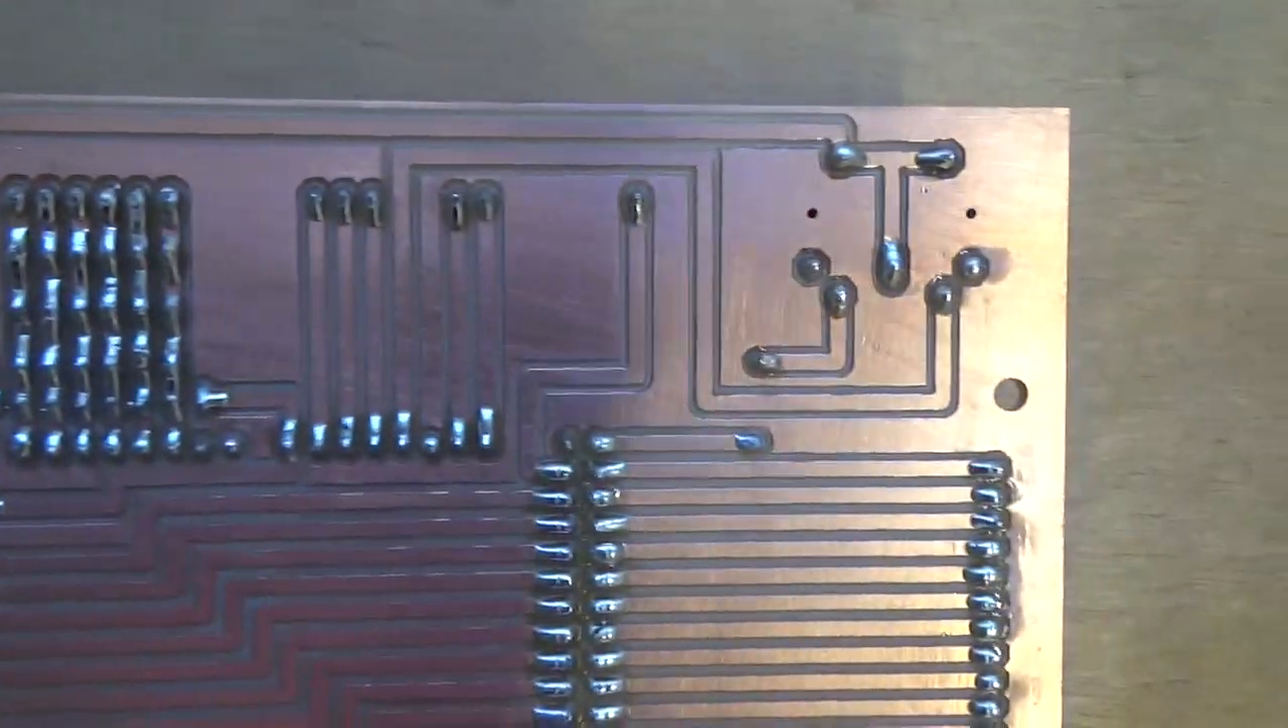Okay so I've finished soldering all the pins together that's what it looks like the finished article.